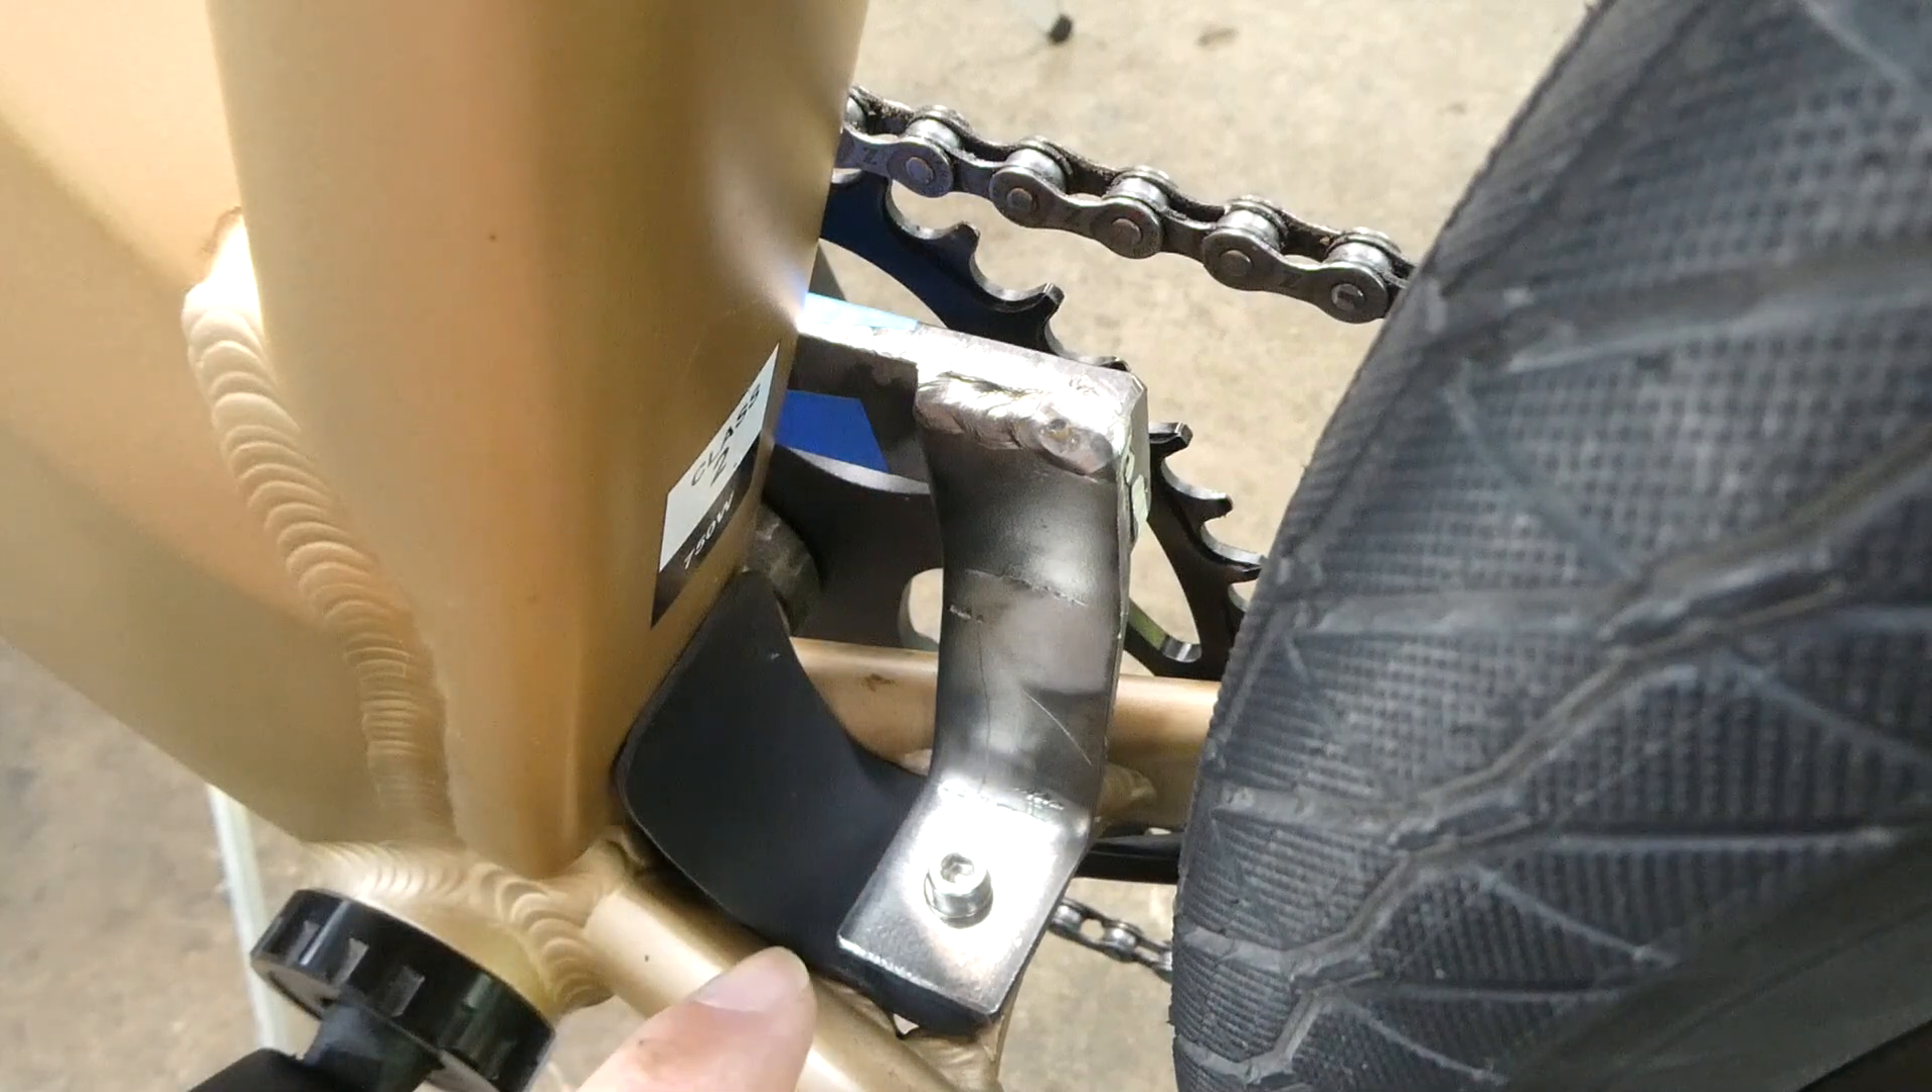I've got the quarter inch piece welded now to the 3 sixteenths piece that comes down here.